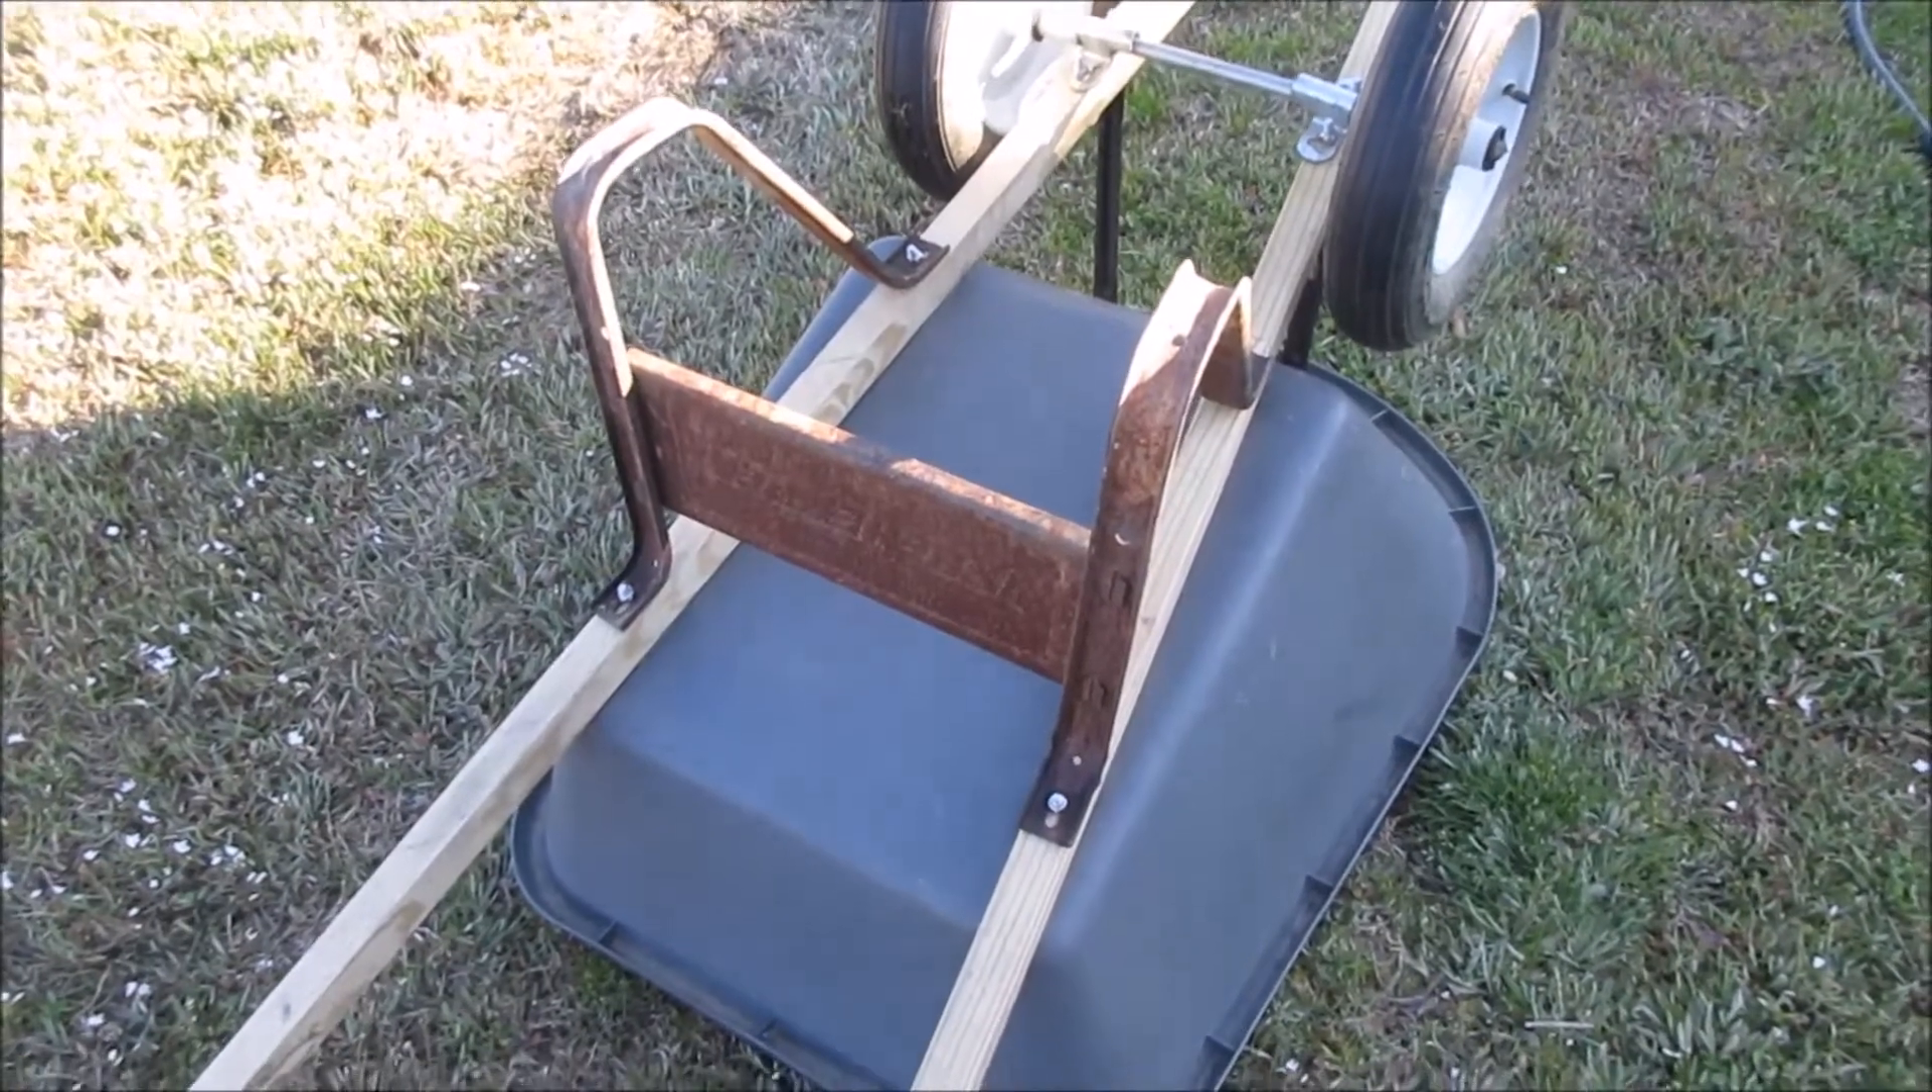All the hardware is on and we got really long handles.